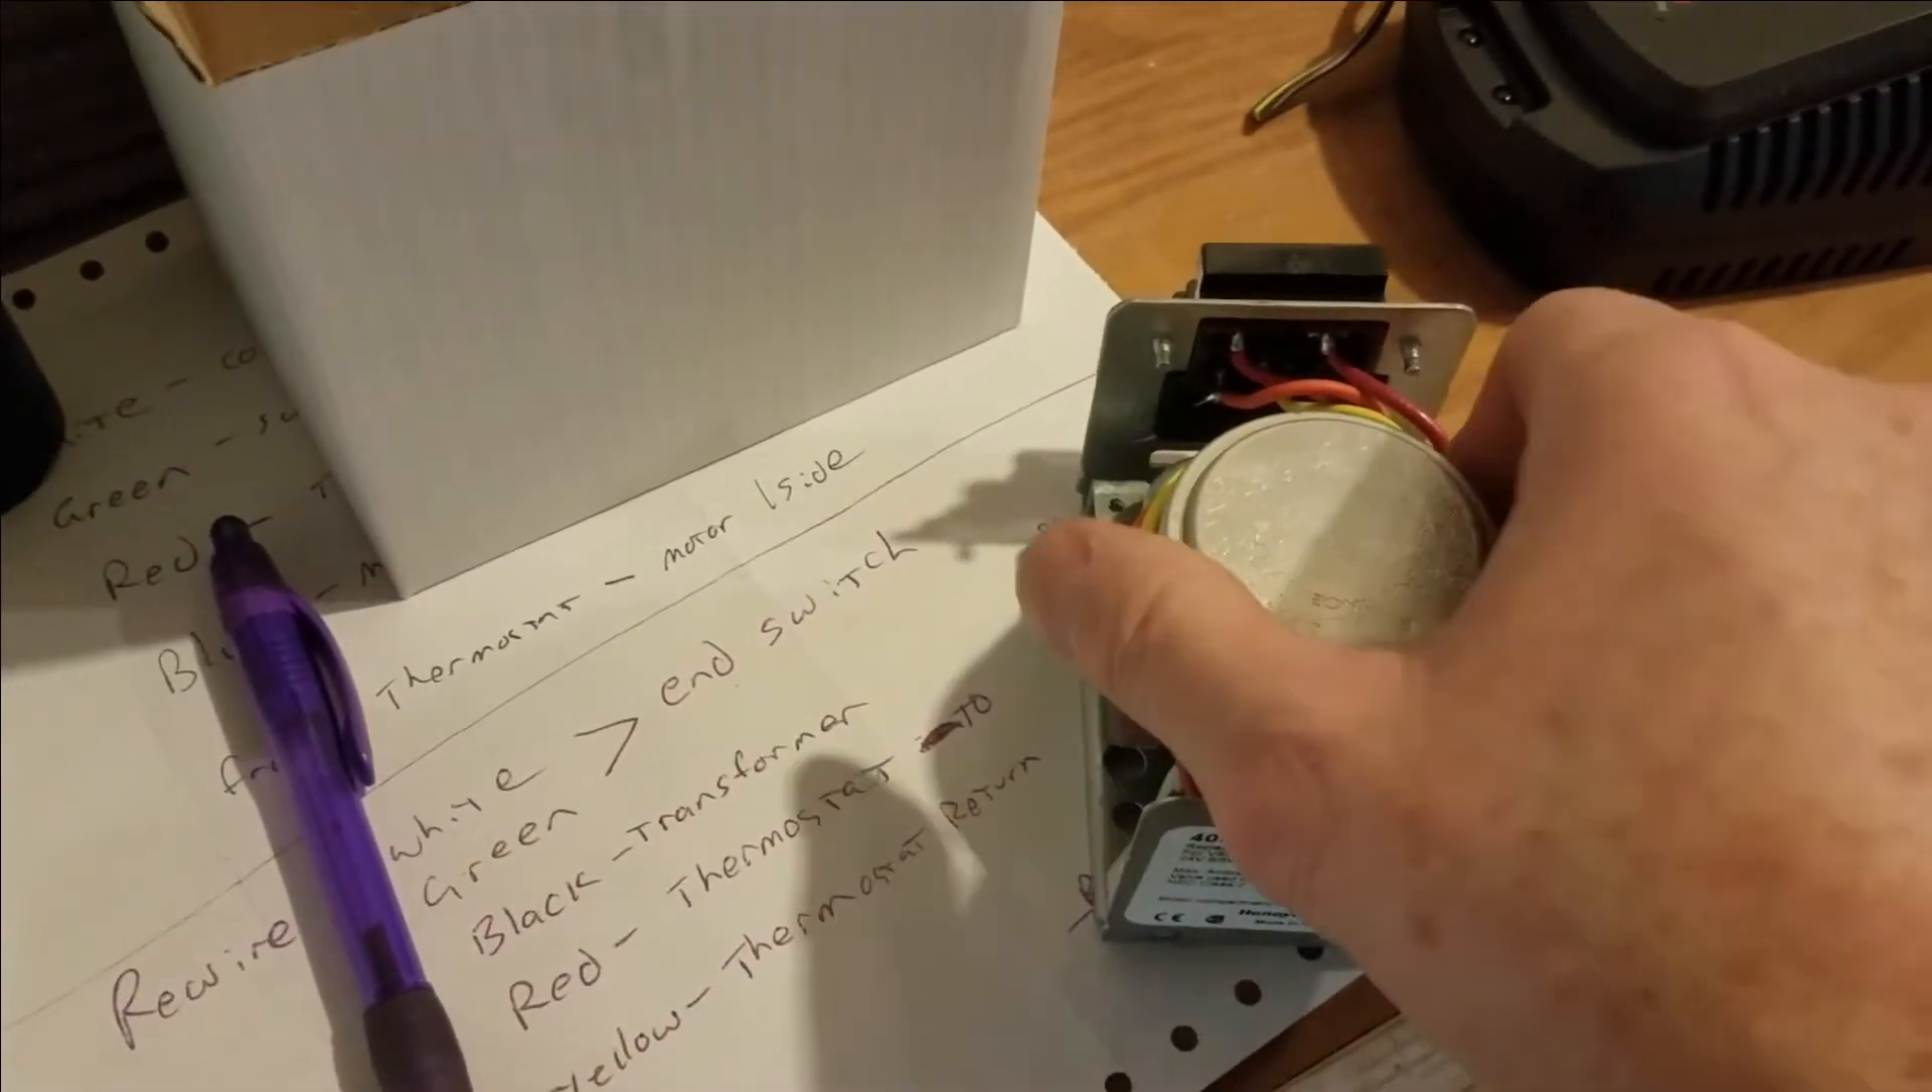So this is the new zone valve with the cover removed off of it here and there's the motor with the proper cover over it.